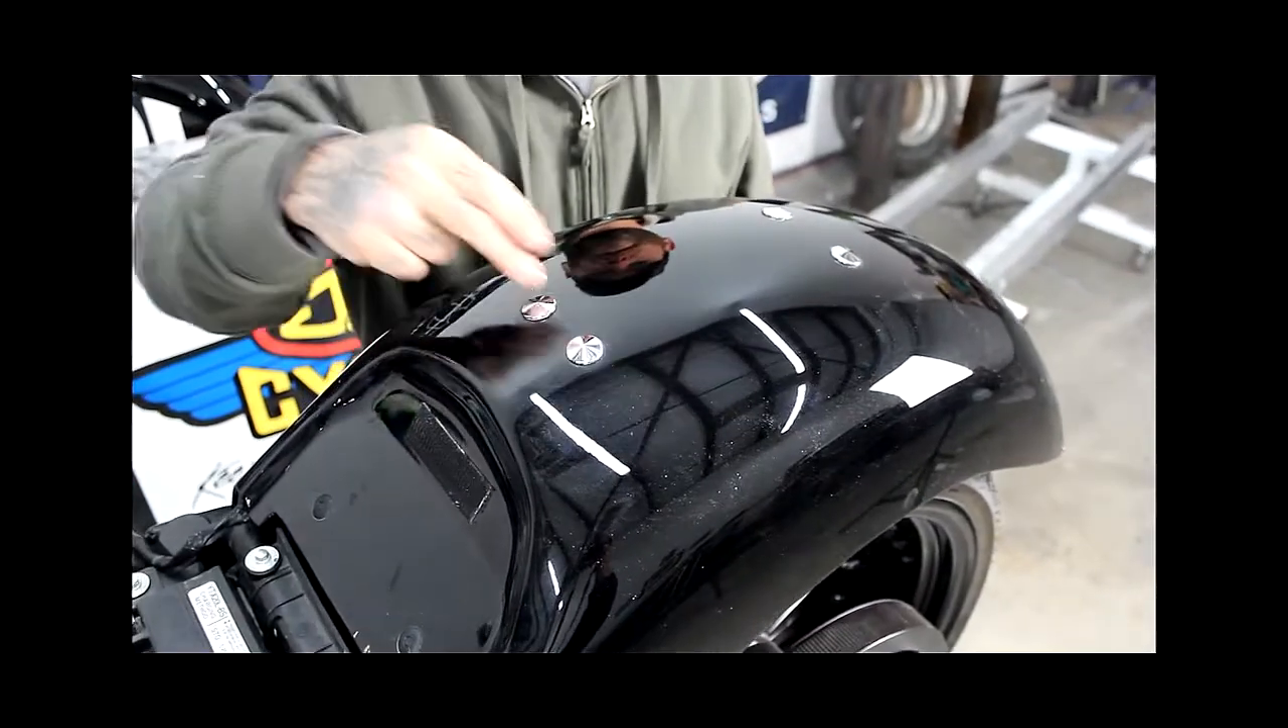You can see we've installed these chrome push plugs.